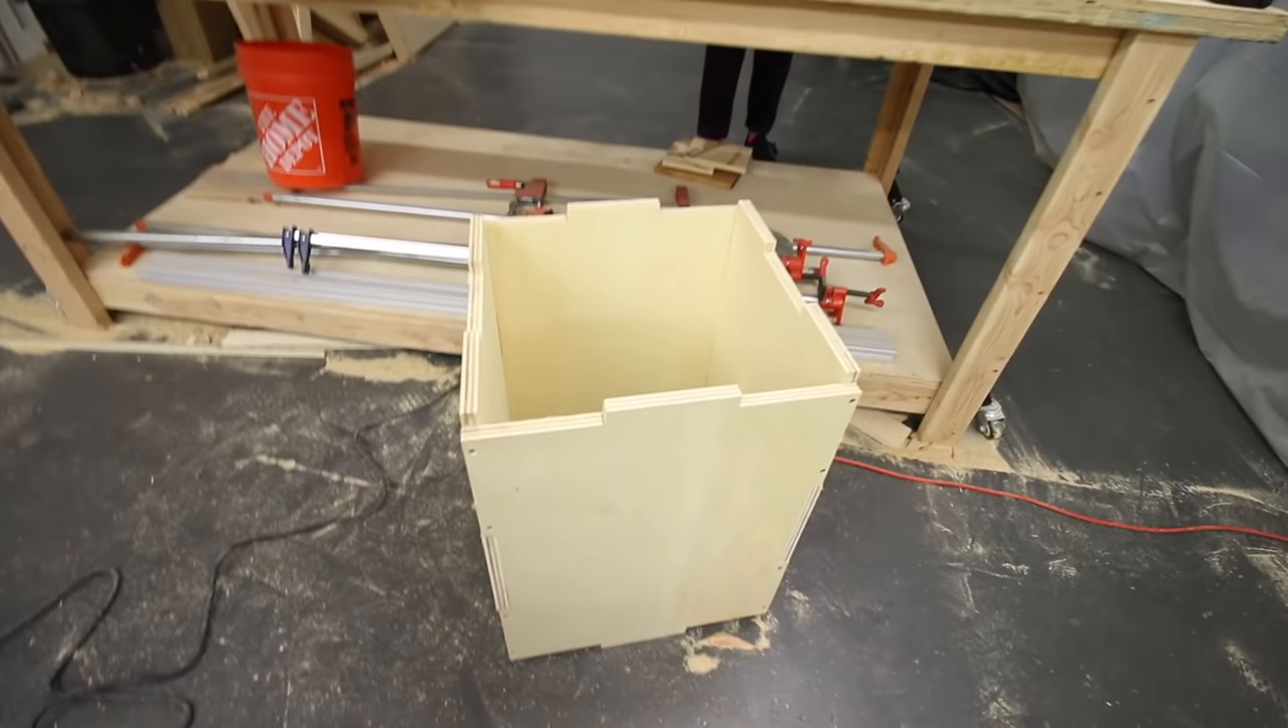So this is the the frame all assembled up.